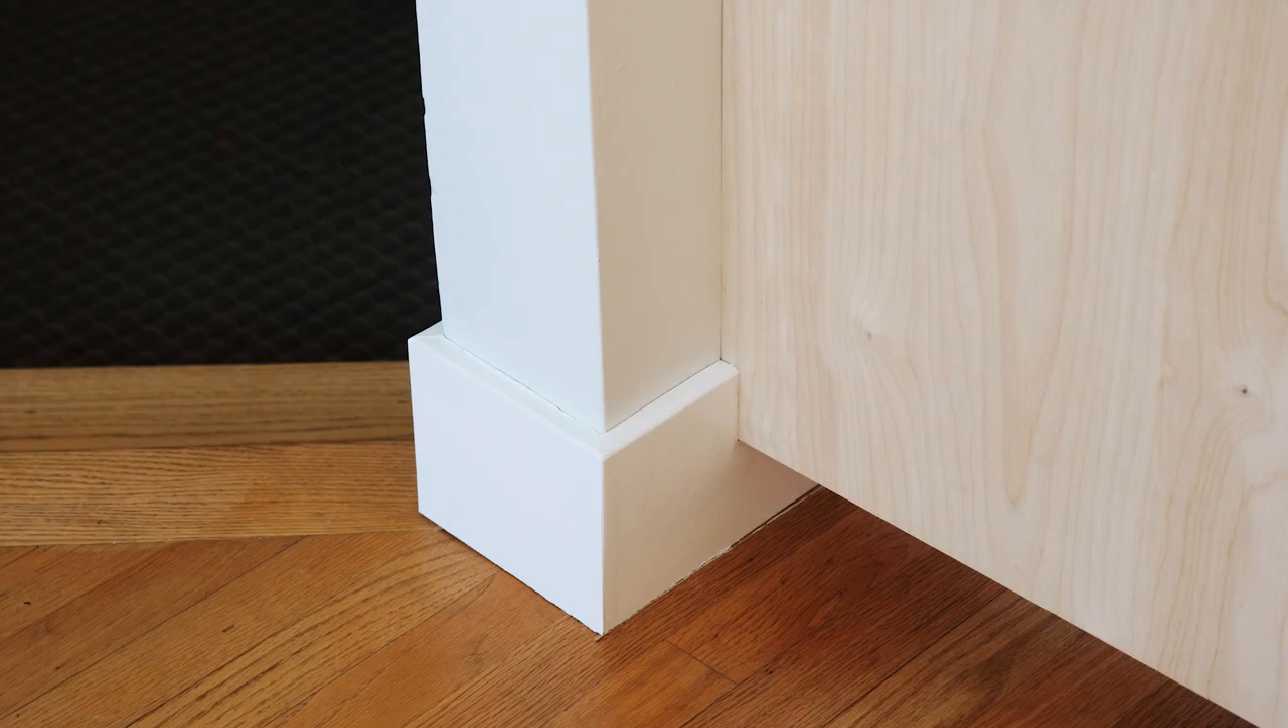All the moldings are in, the touch-up work is done, yada, yada, yada.